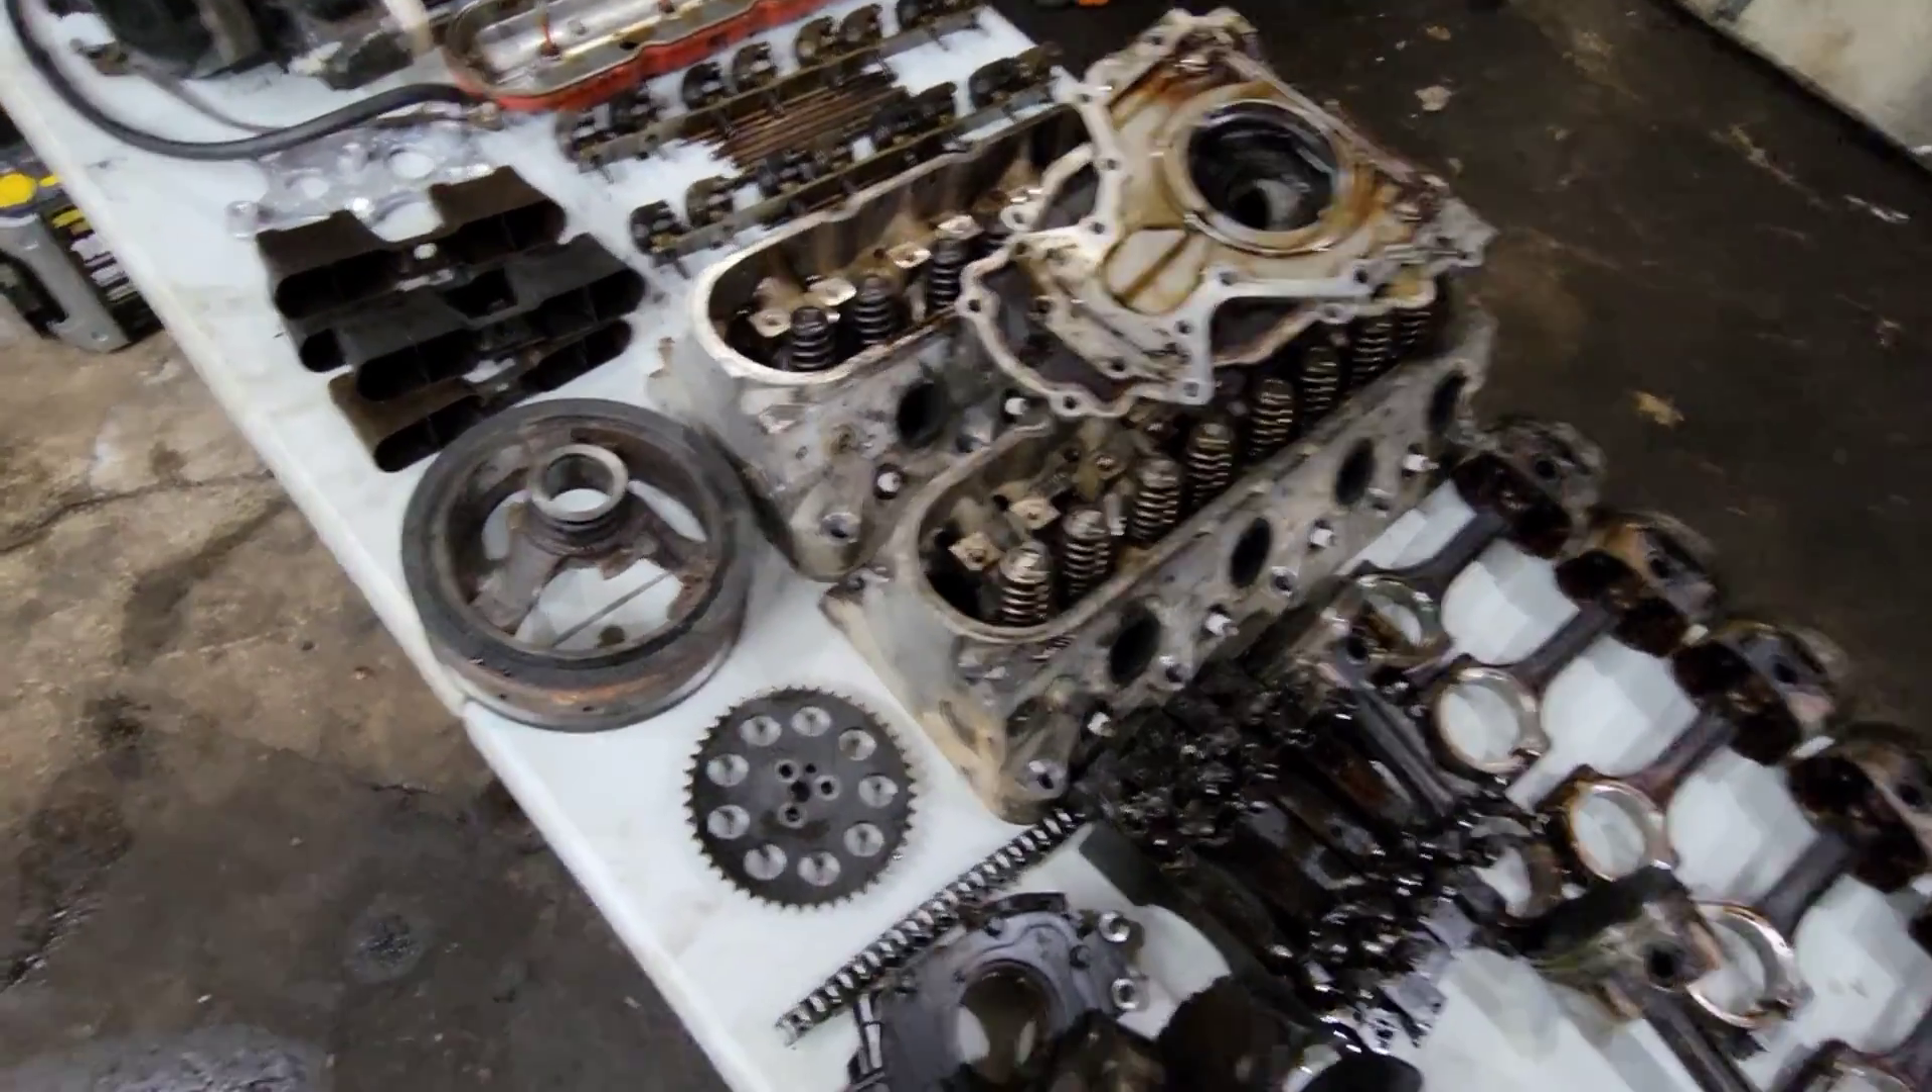Here's our table of parts we pulled off the motor.